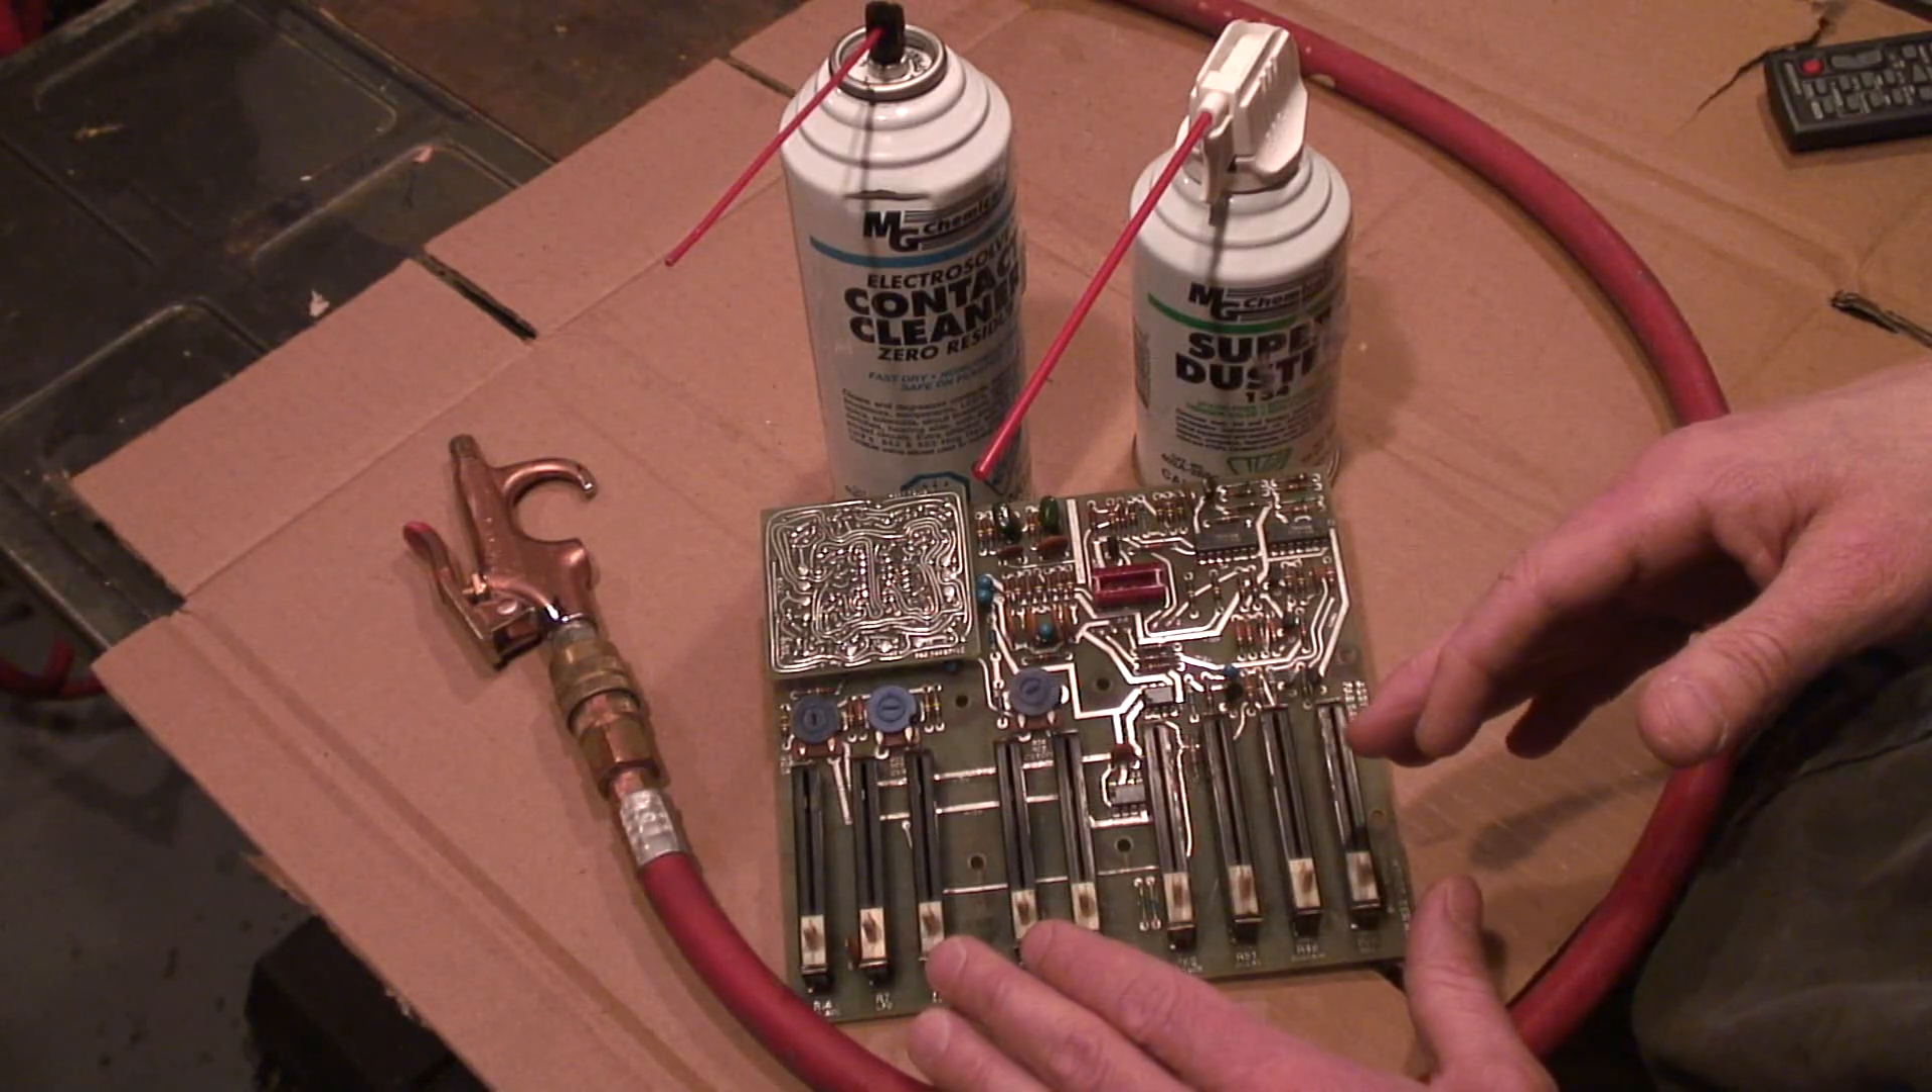It's easier to do most of the cleaning with the faders still attached to the board, but at some point, I'll have to desolder them.